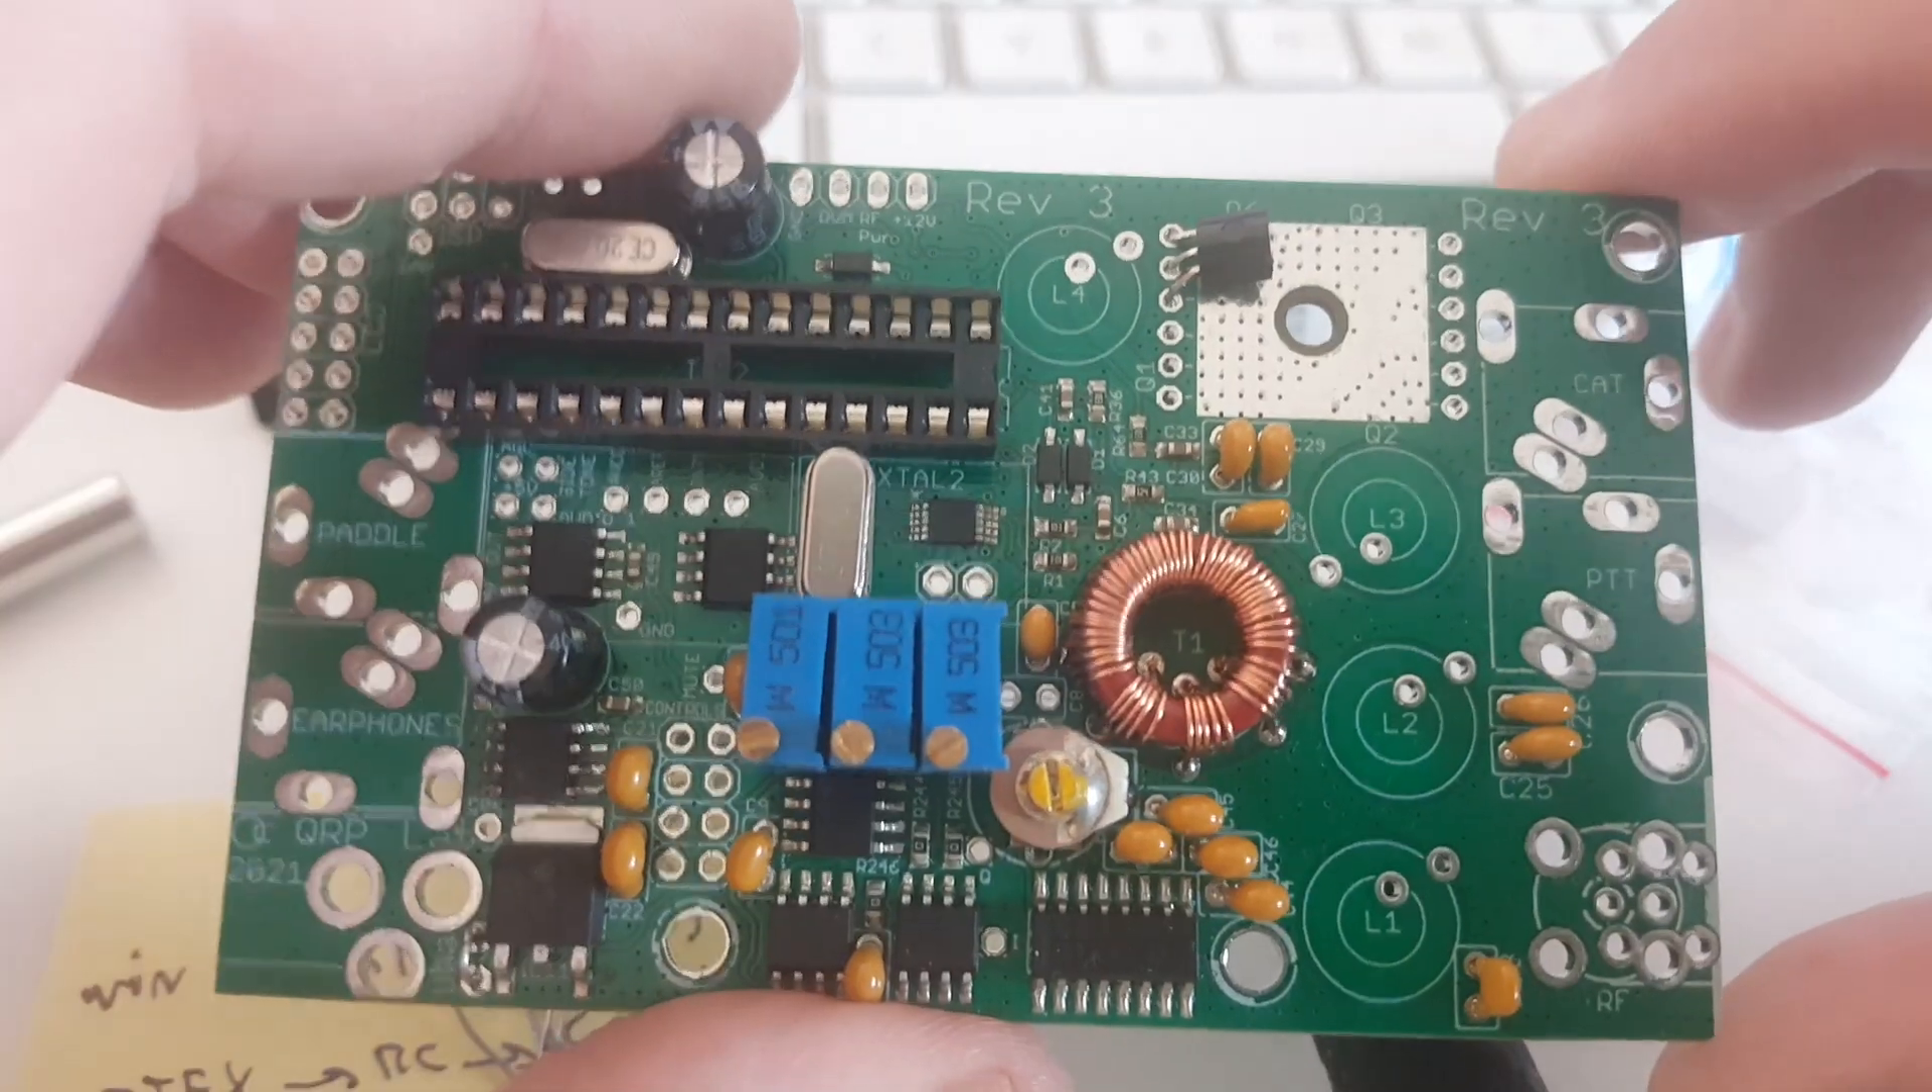So most of the components are on the board.